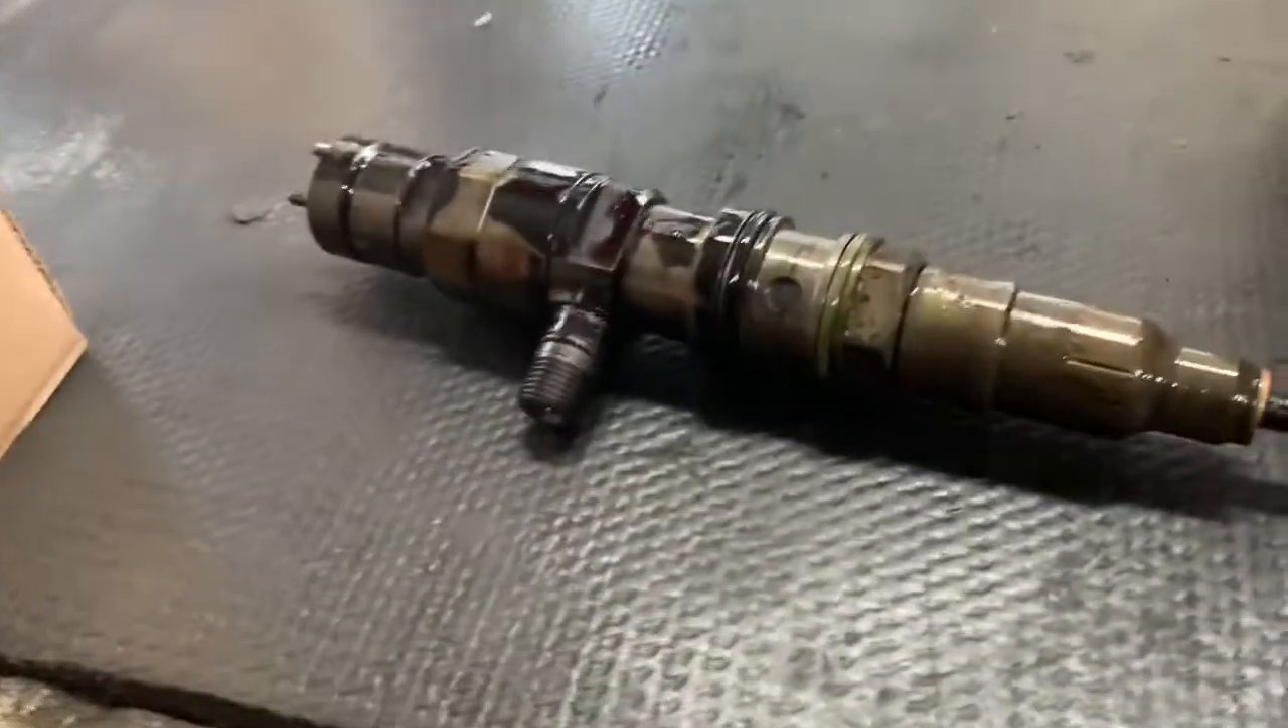So the injector has now been removed. This is our old injector.